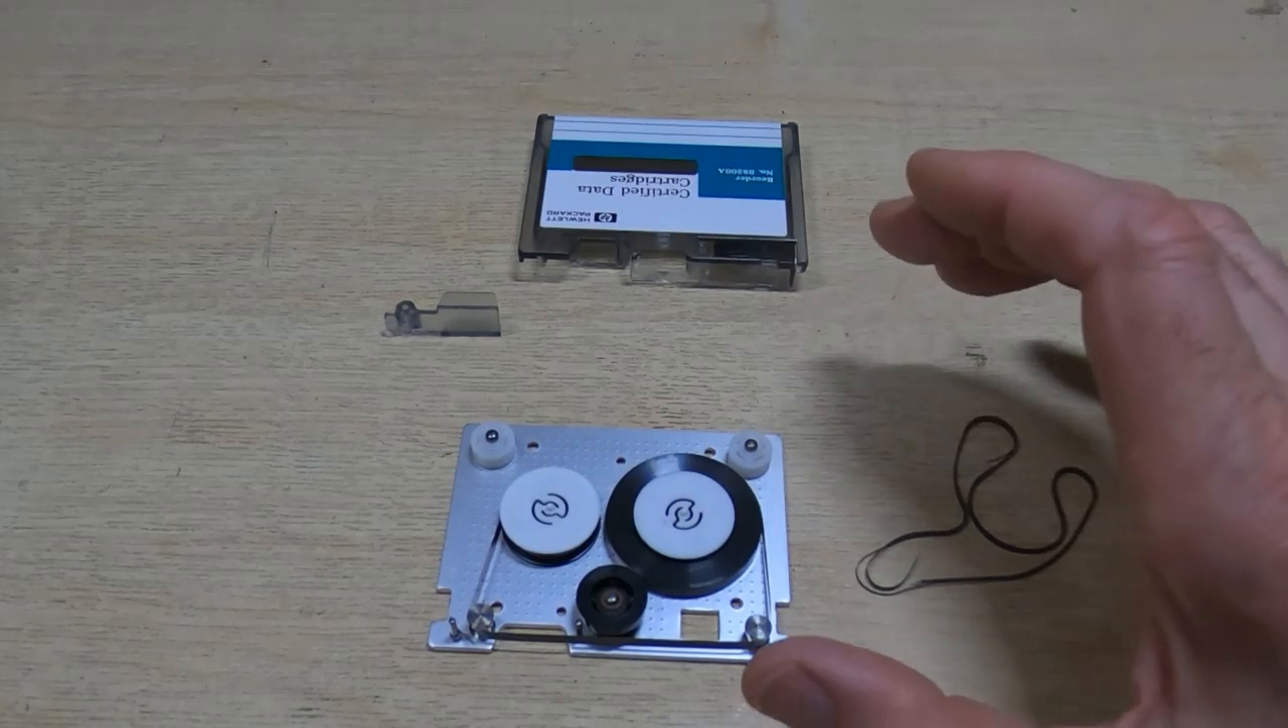So I've got one of the tapes here as you can see I've taken it apart and this was a new old stock tape.